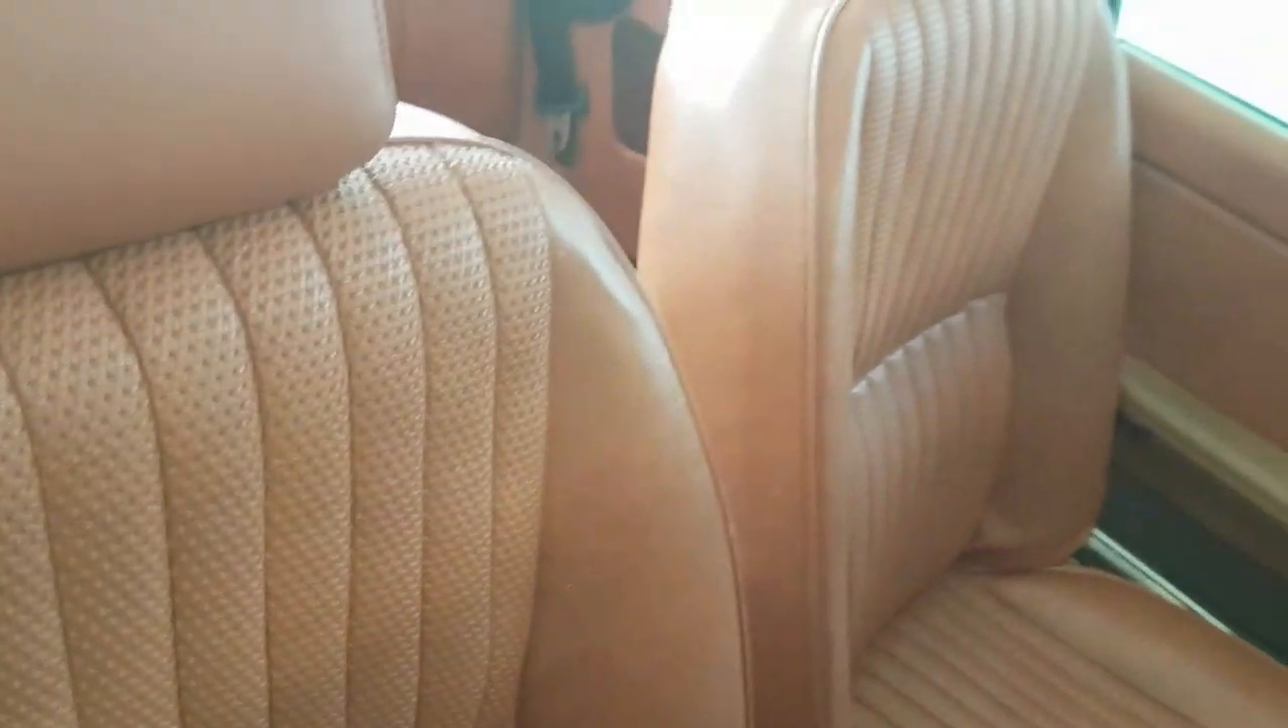Seats are actually back into the car, looking mighty fine.